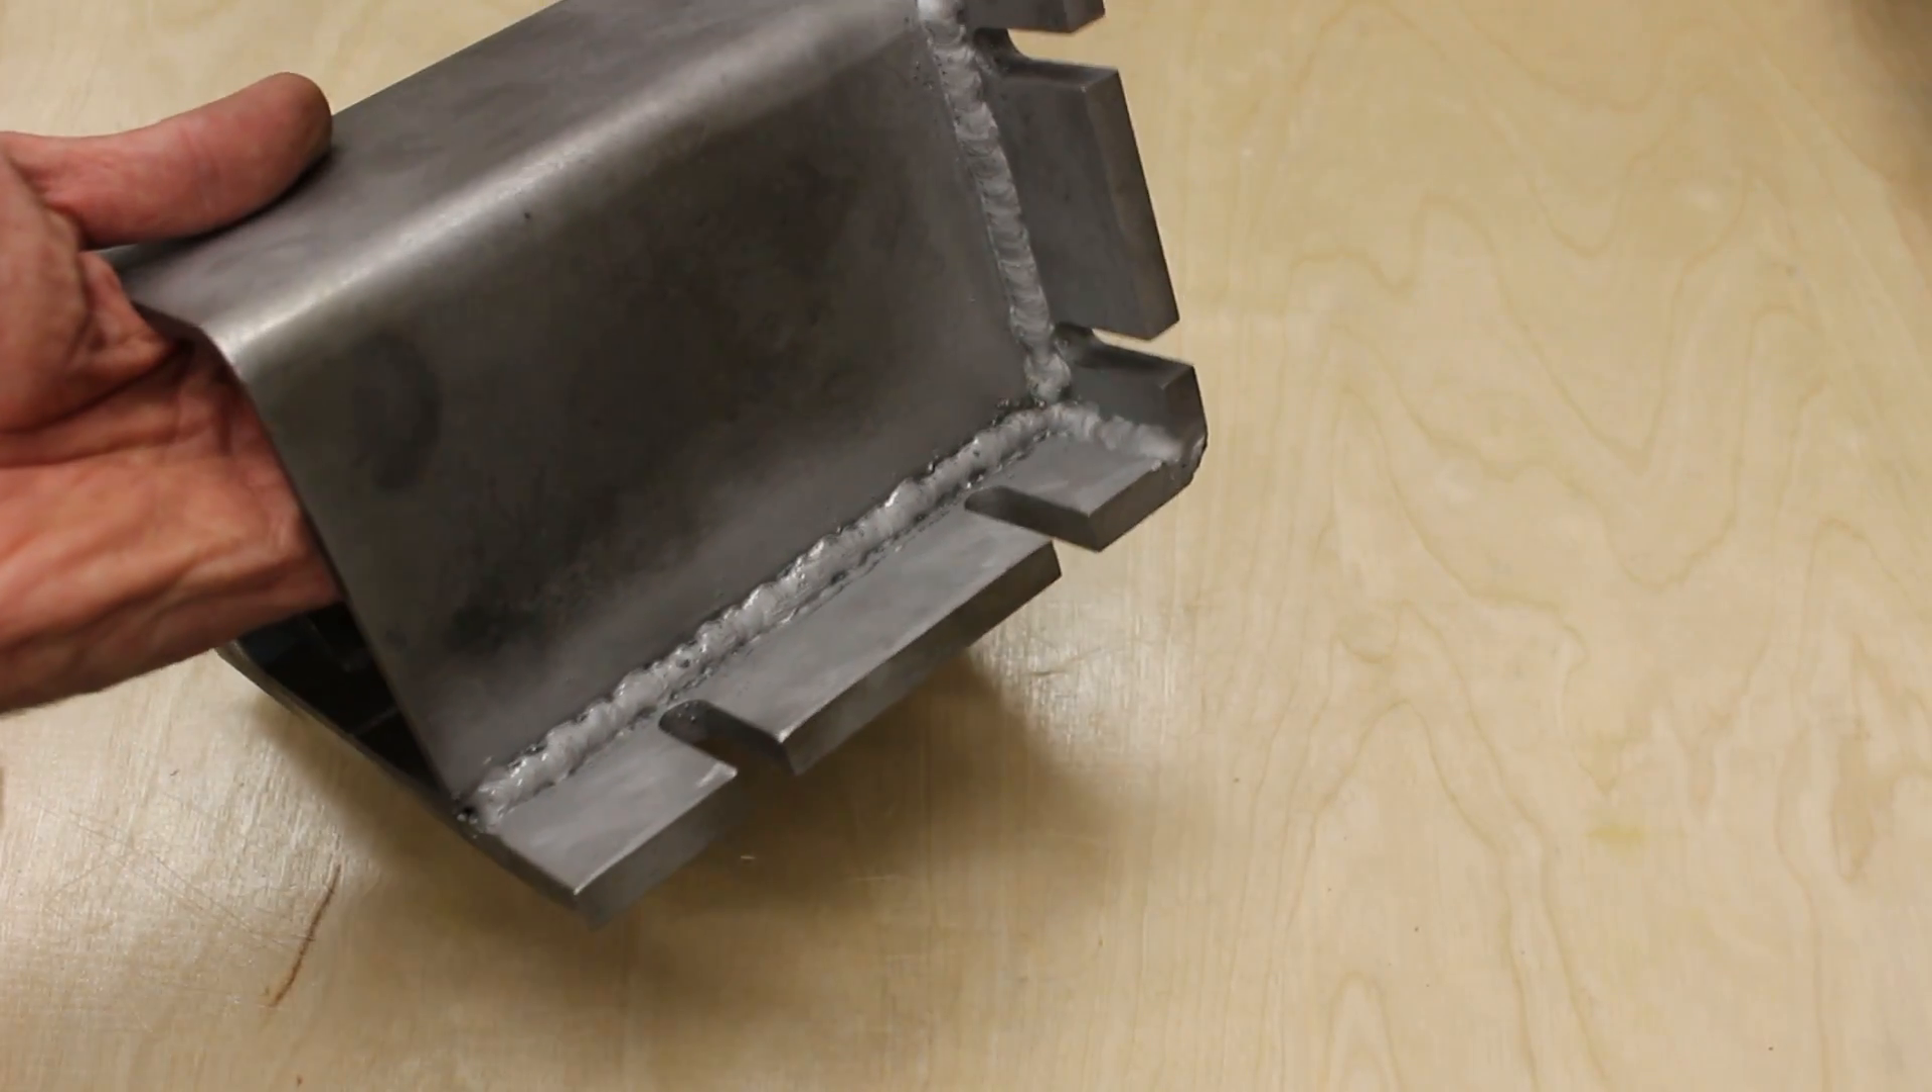Then I went back and welded all of the seams in several passes.